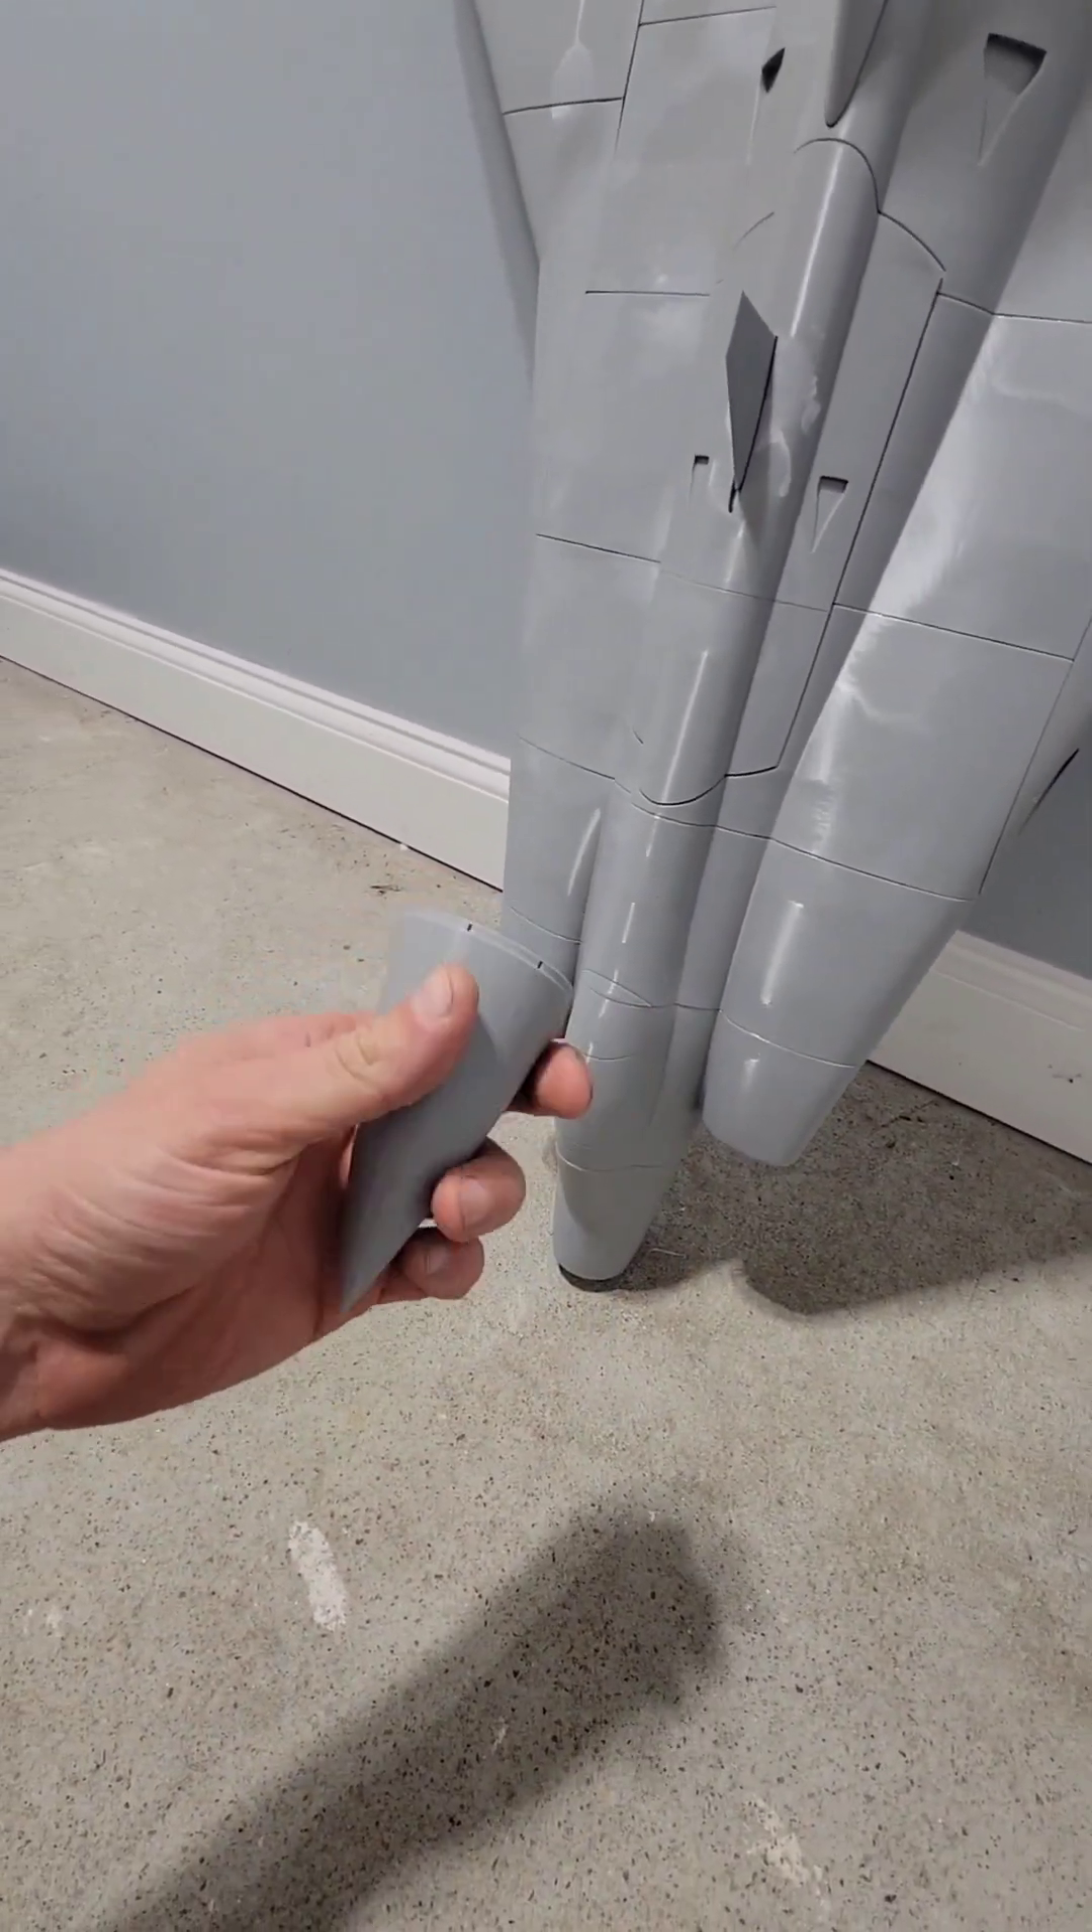I held off on putting this nose cone on.